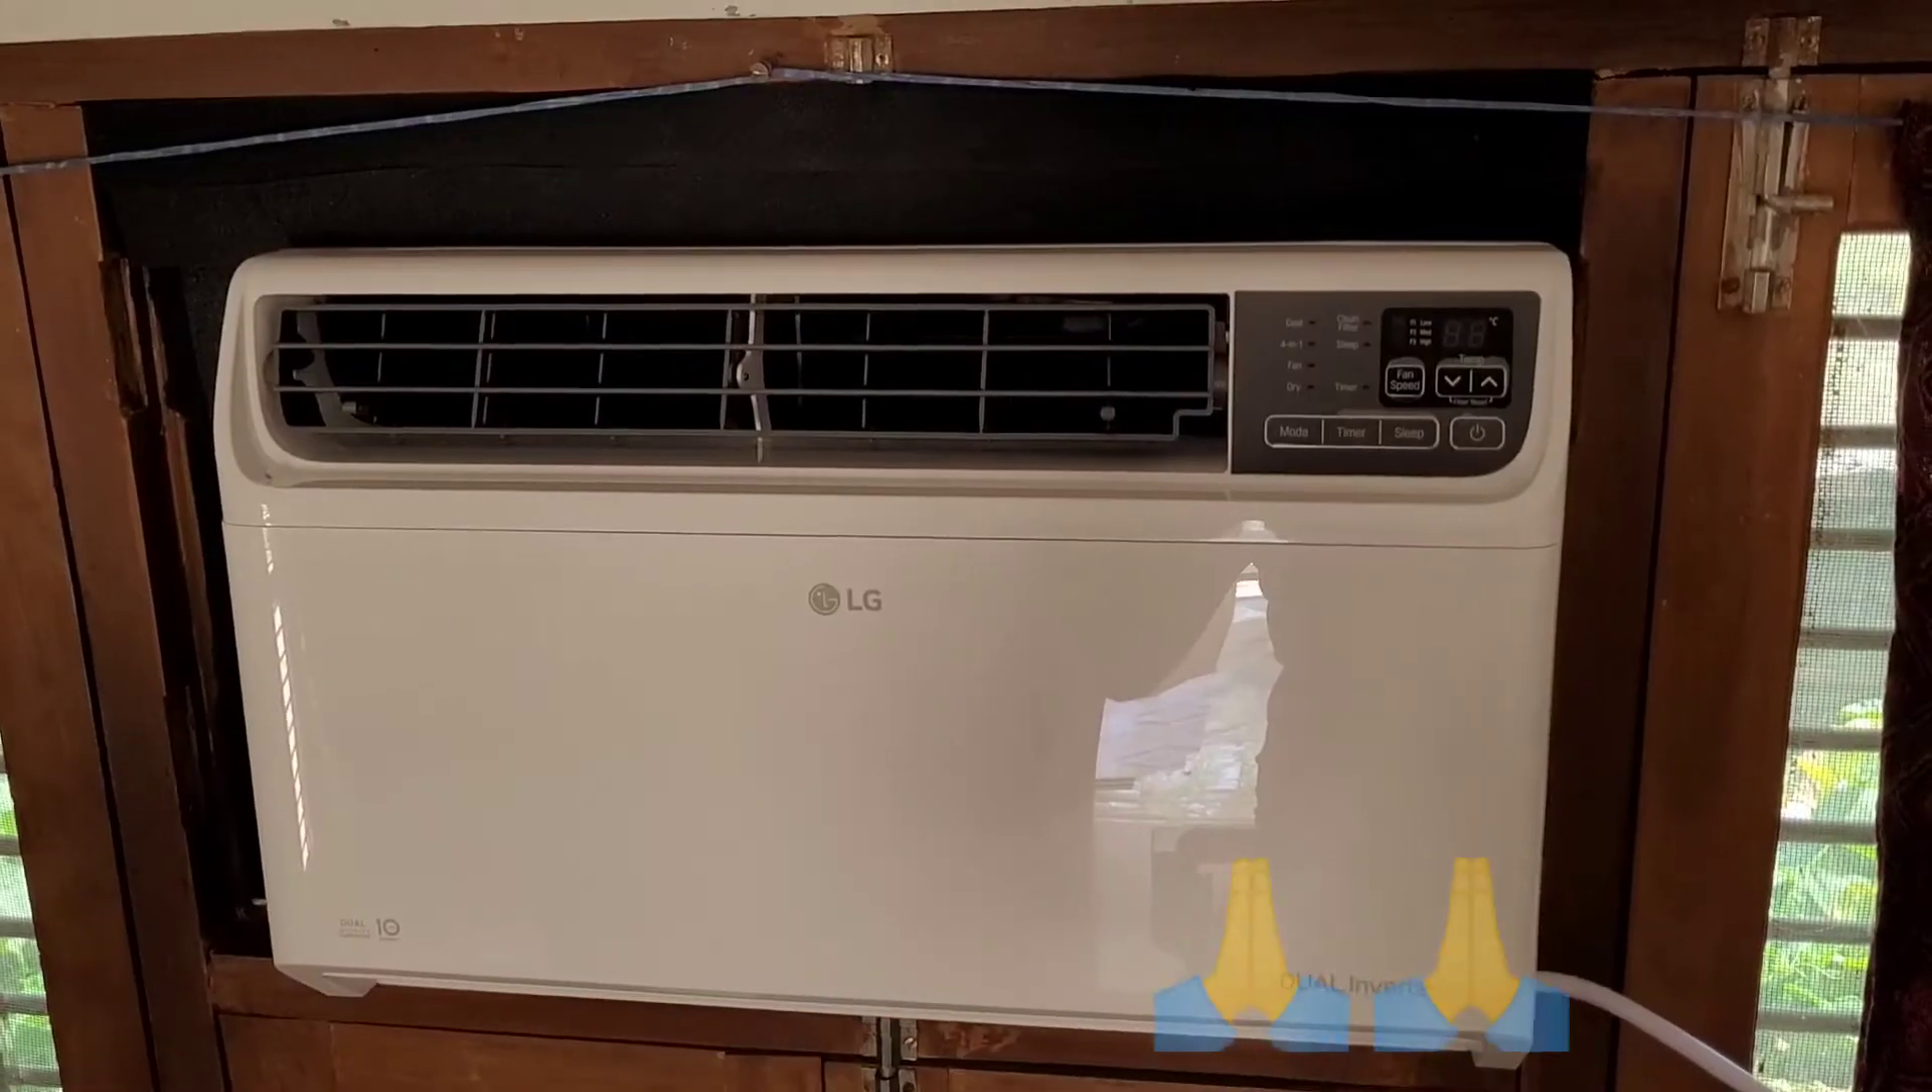यह लग गई हमारी बिंडो एसी जो की बिंडो में ही लगी हुई है।